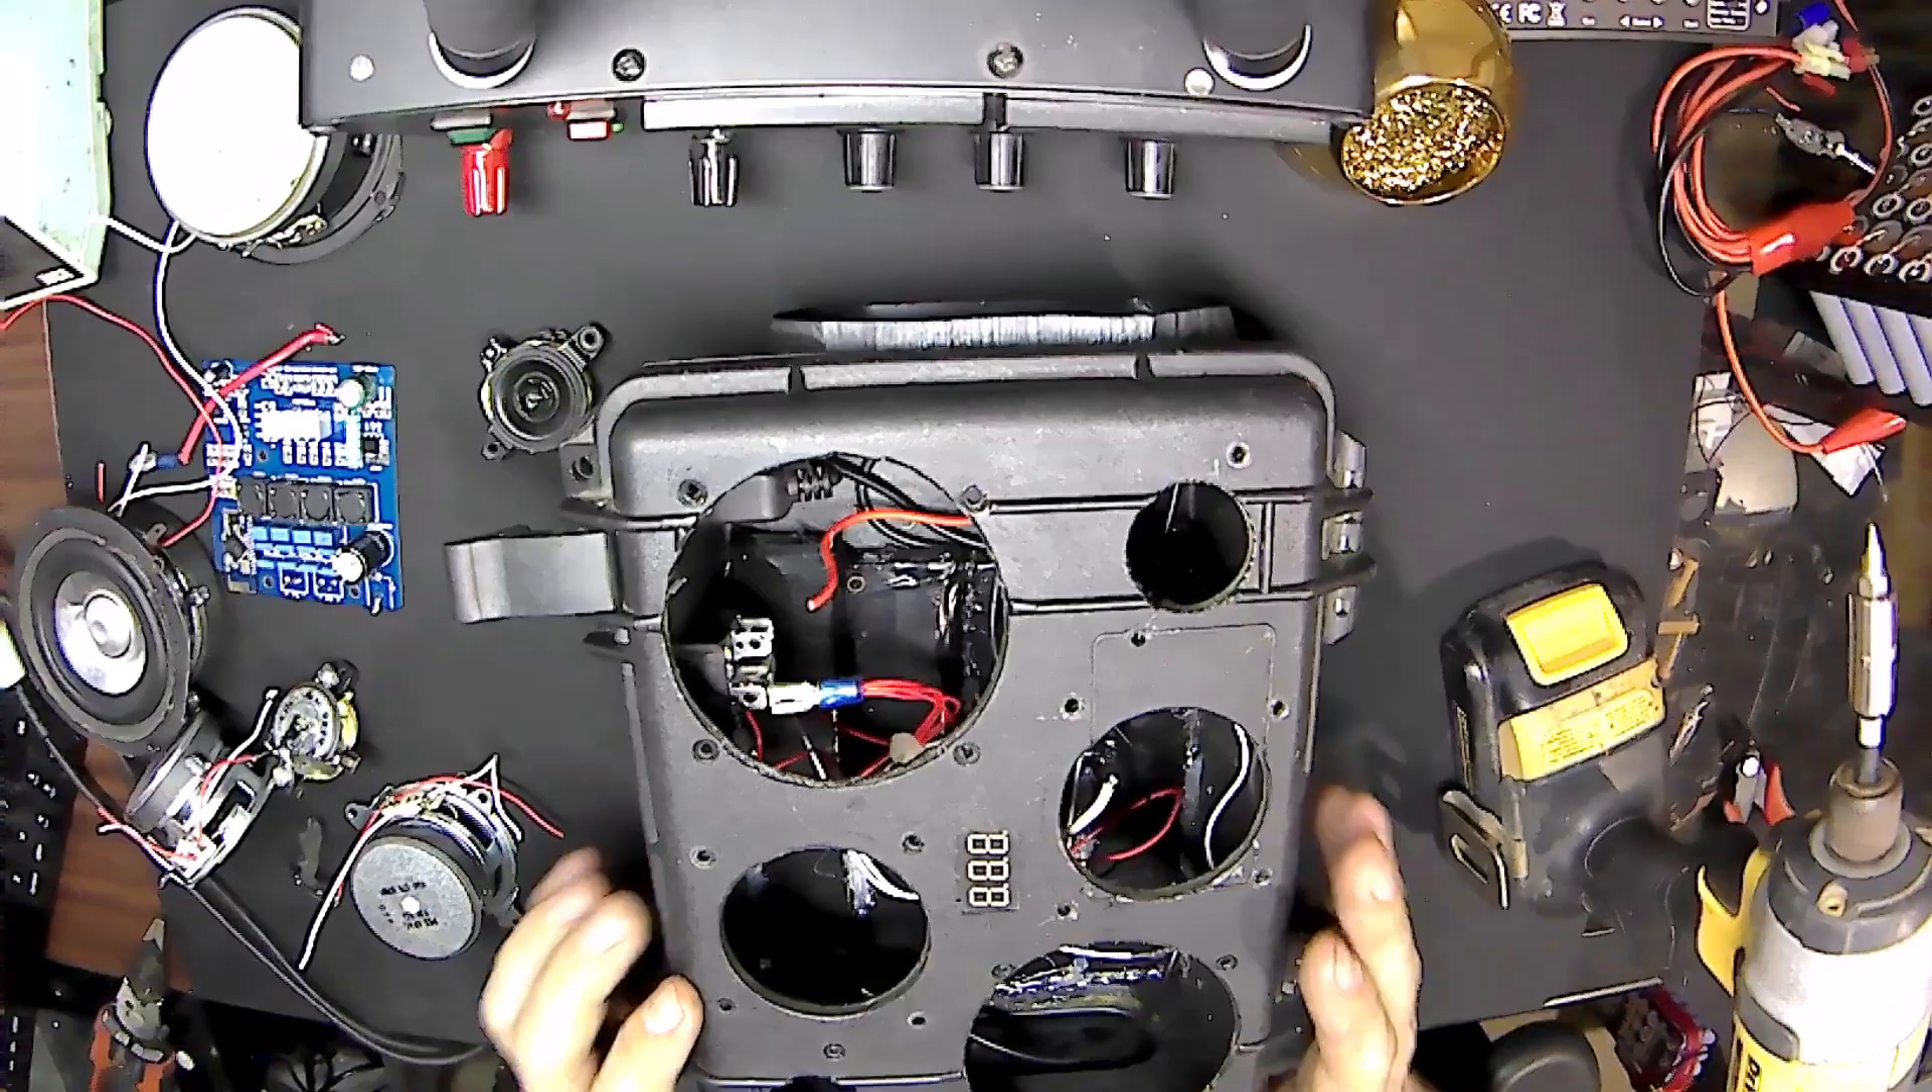Oh, there's all the speakers out of the front side of it.